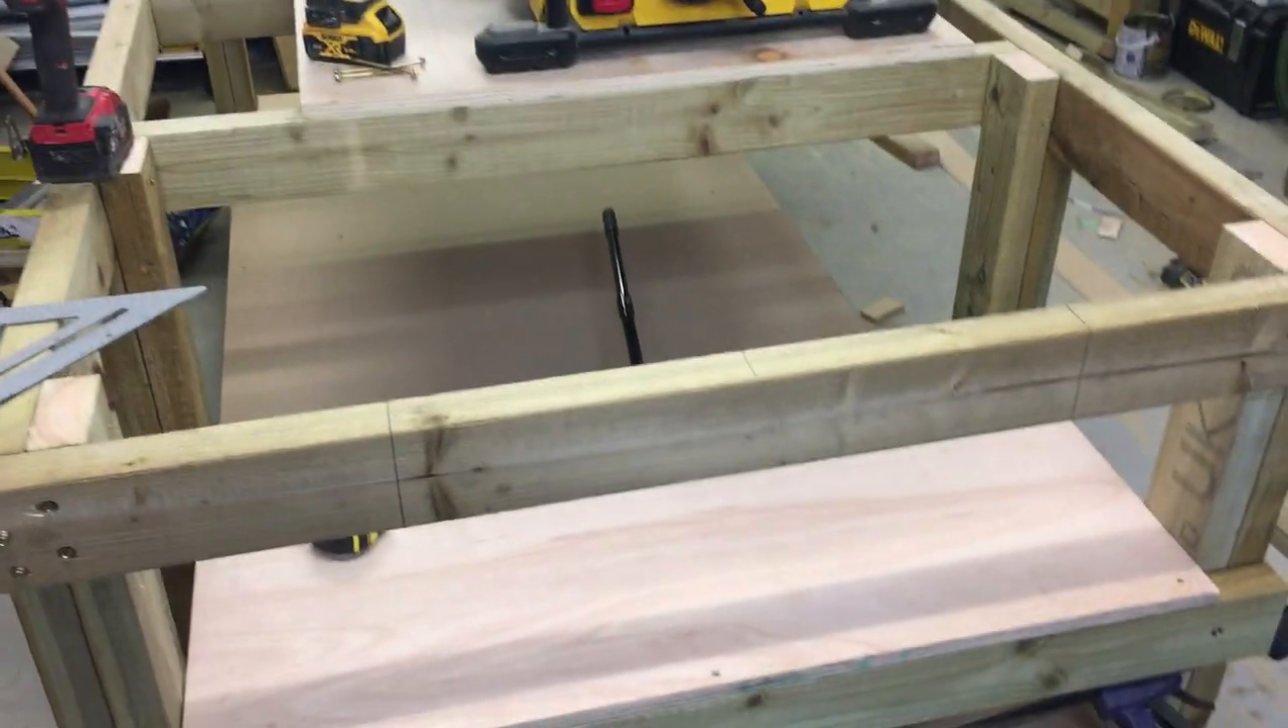All right guys I just I've got the shelf in roughly where I think it should be.